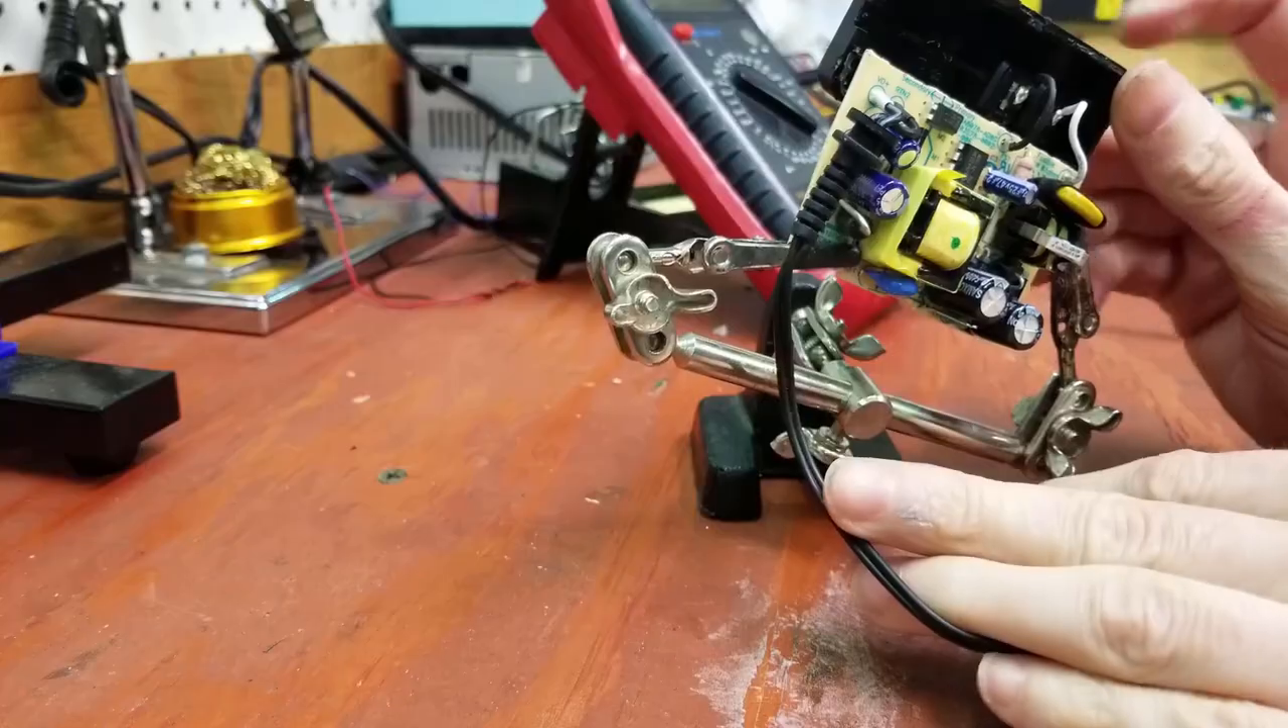After a little bit of coaxing I finally got the power supply taken apart and now we can get into modifying it.